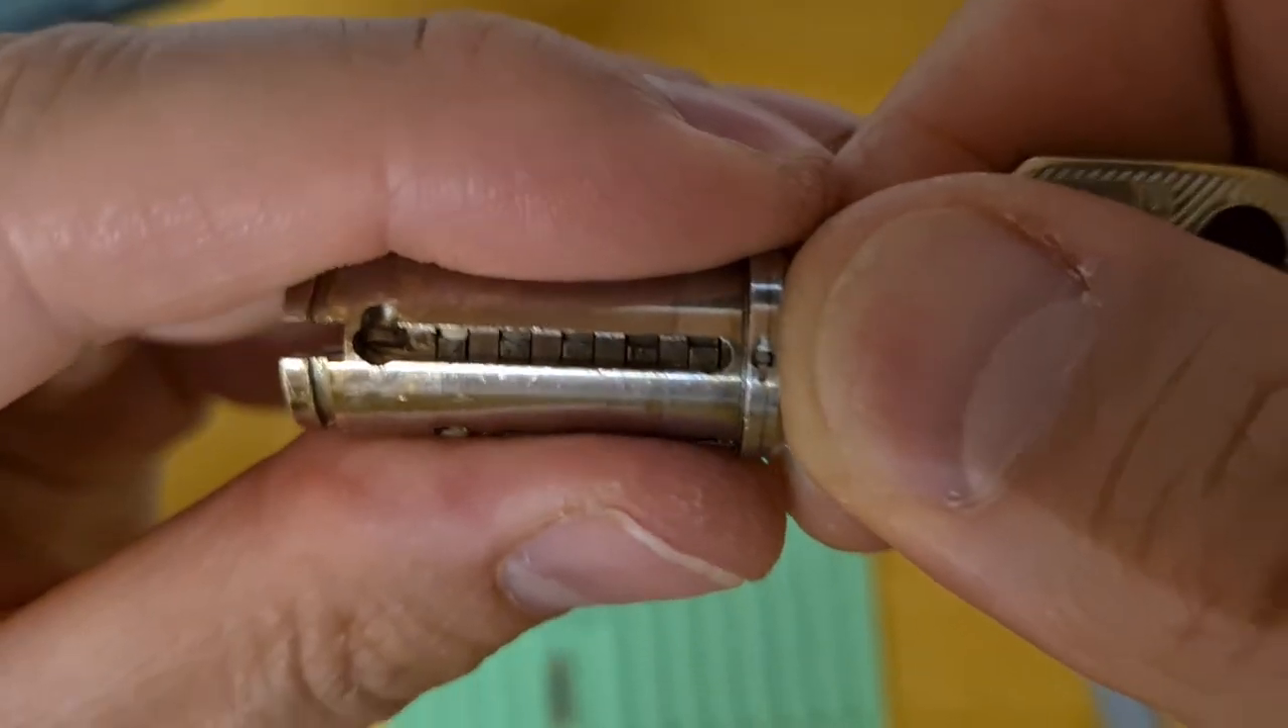There are the sliders you see now they're all aligned.